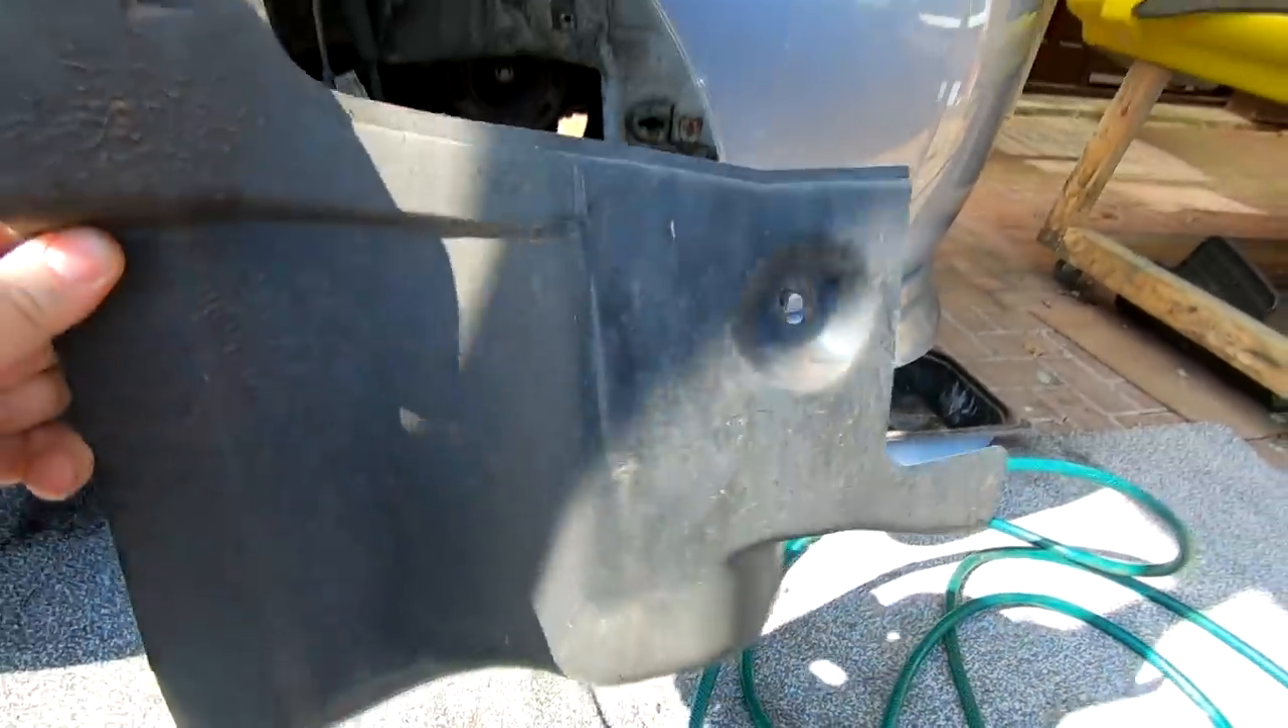Right so there's the tray off now as you can see there's two bolts on the side there and there's two underneath as well.